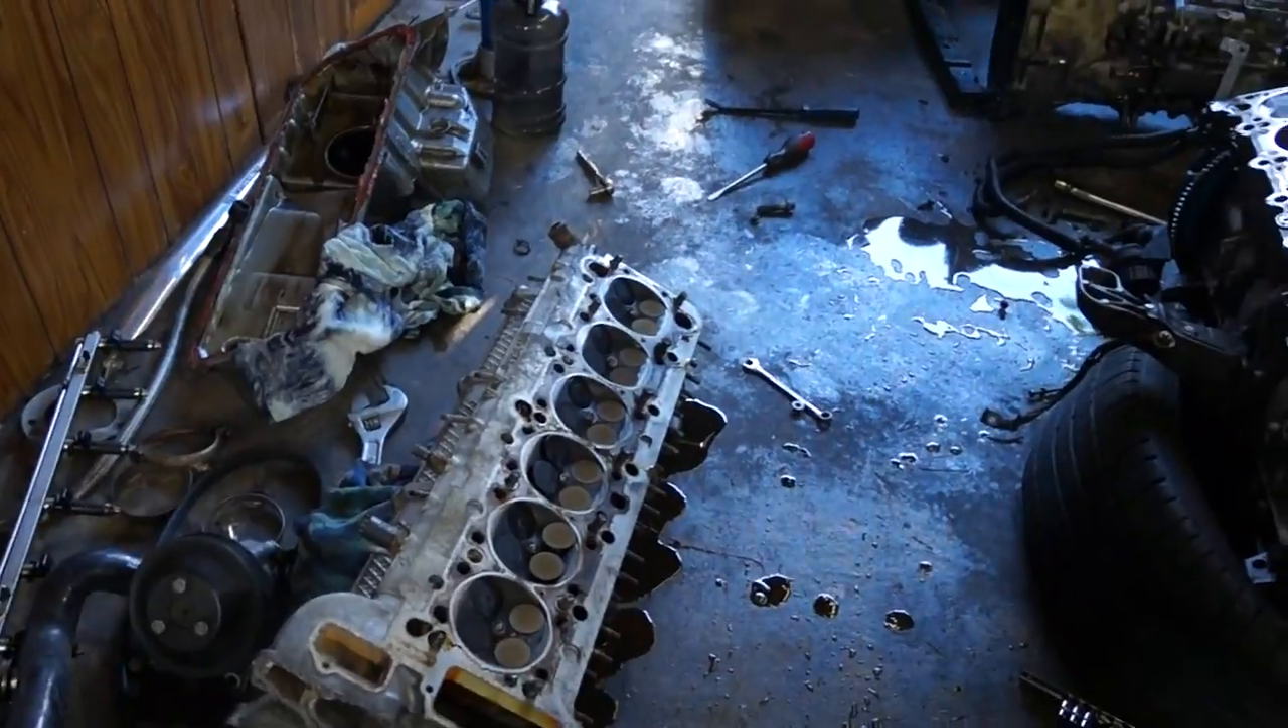Awesome, we got the head off.